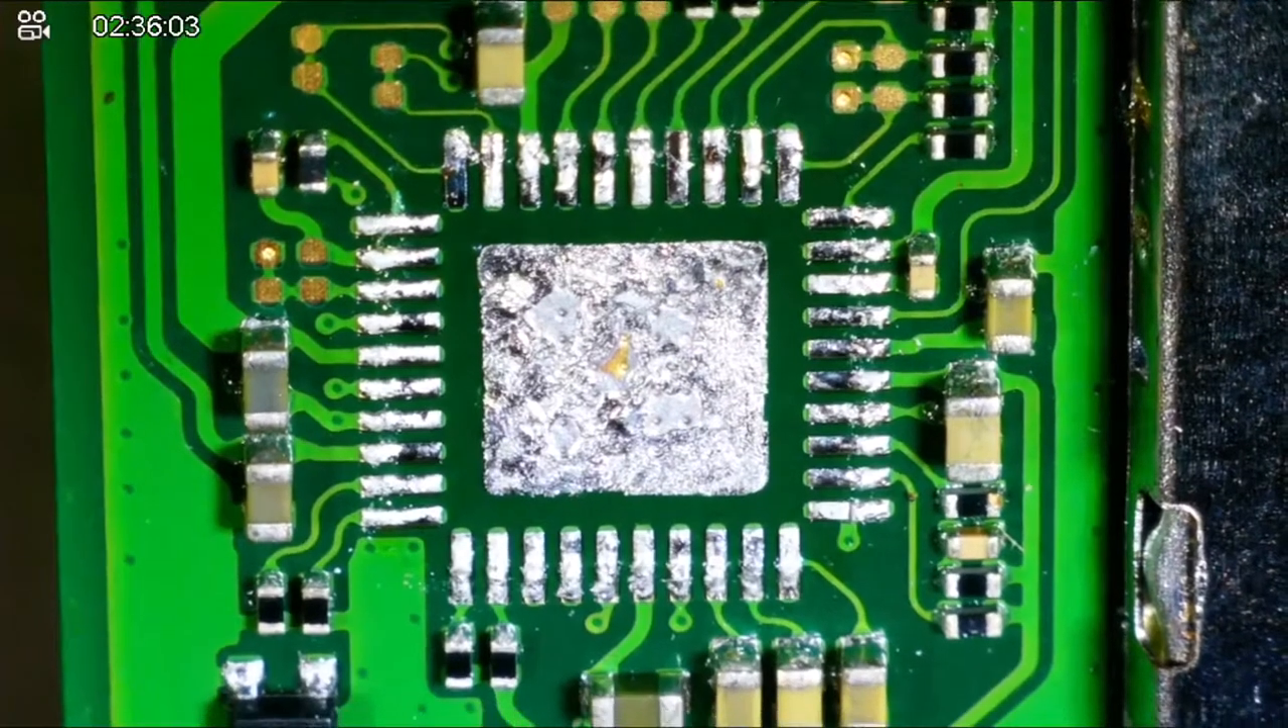Okay, that's the first time I pulled the chip and I don't see anything knocked off.